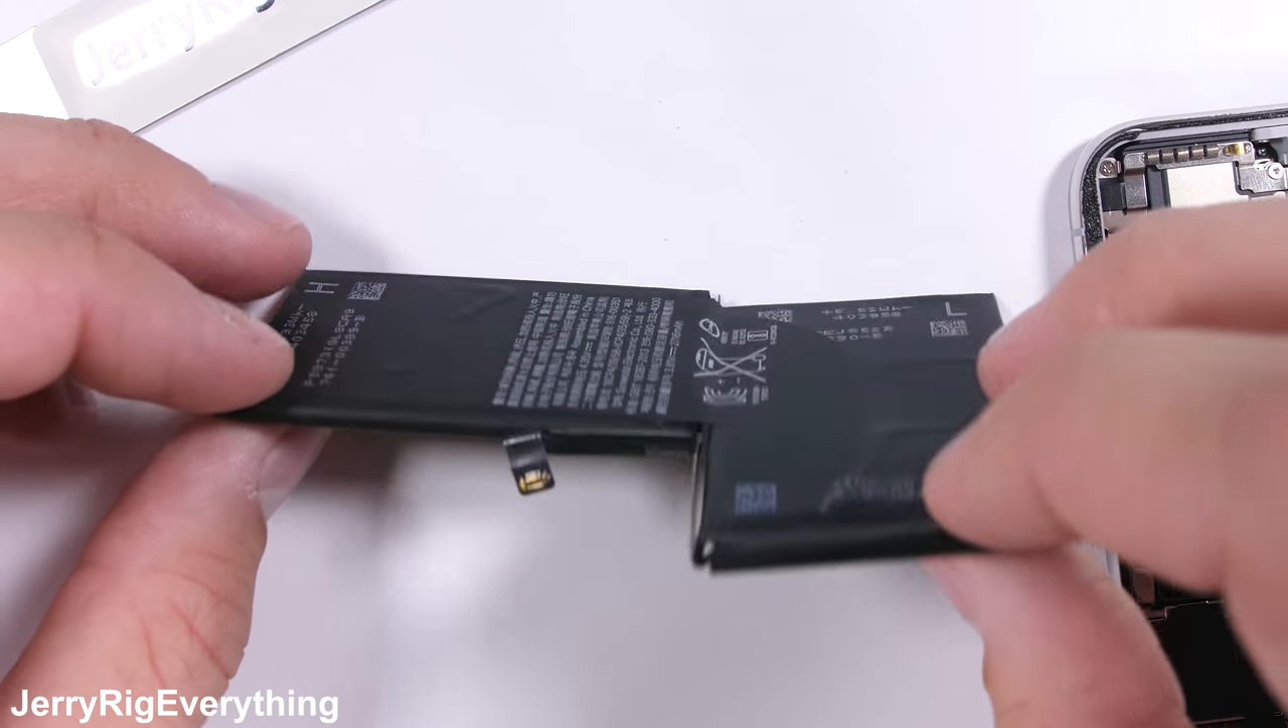And now the battery is out.